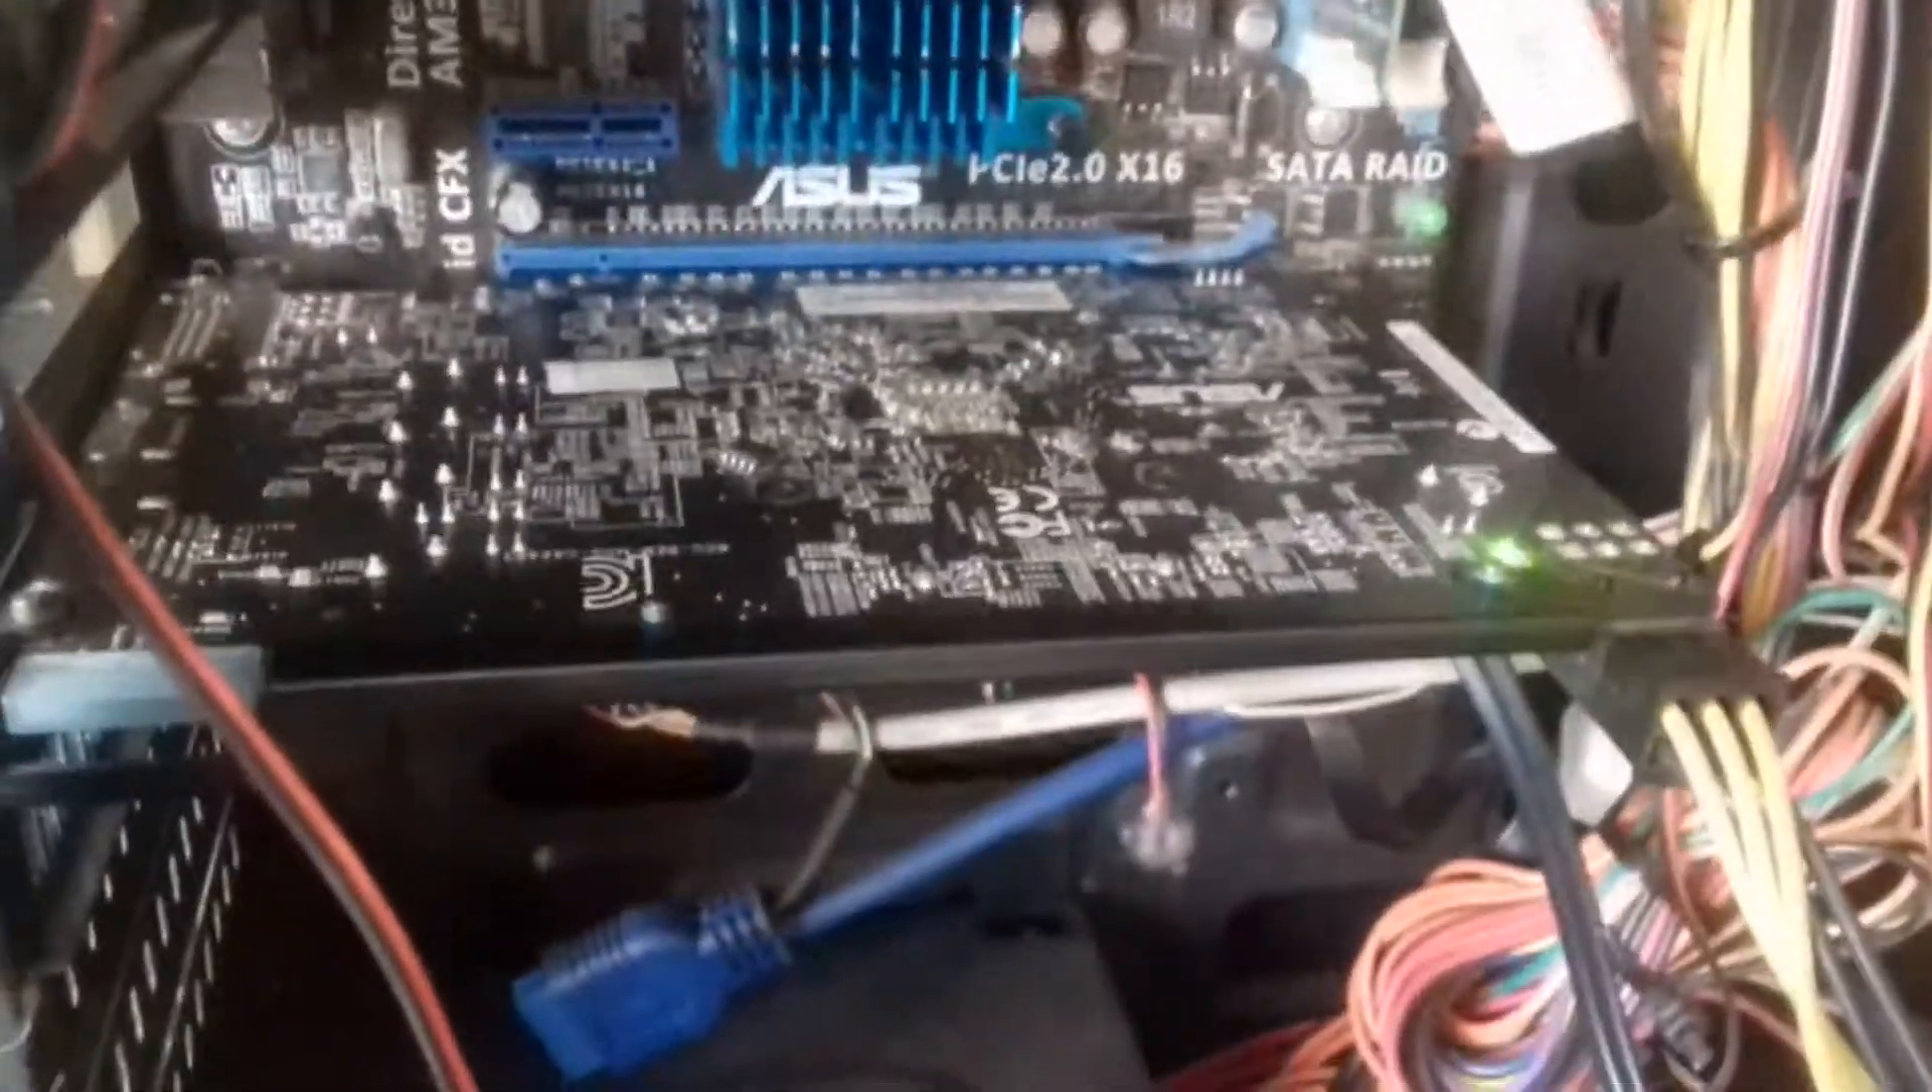Установил карточку пока что без кулера.